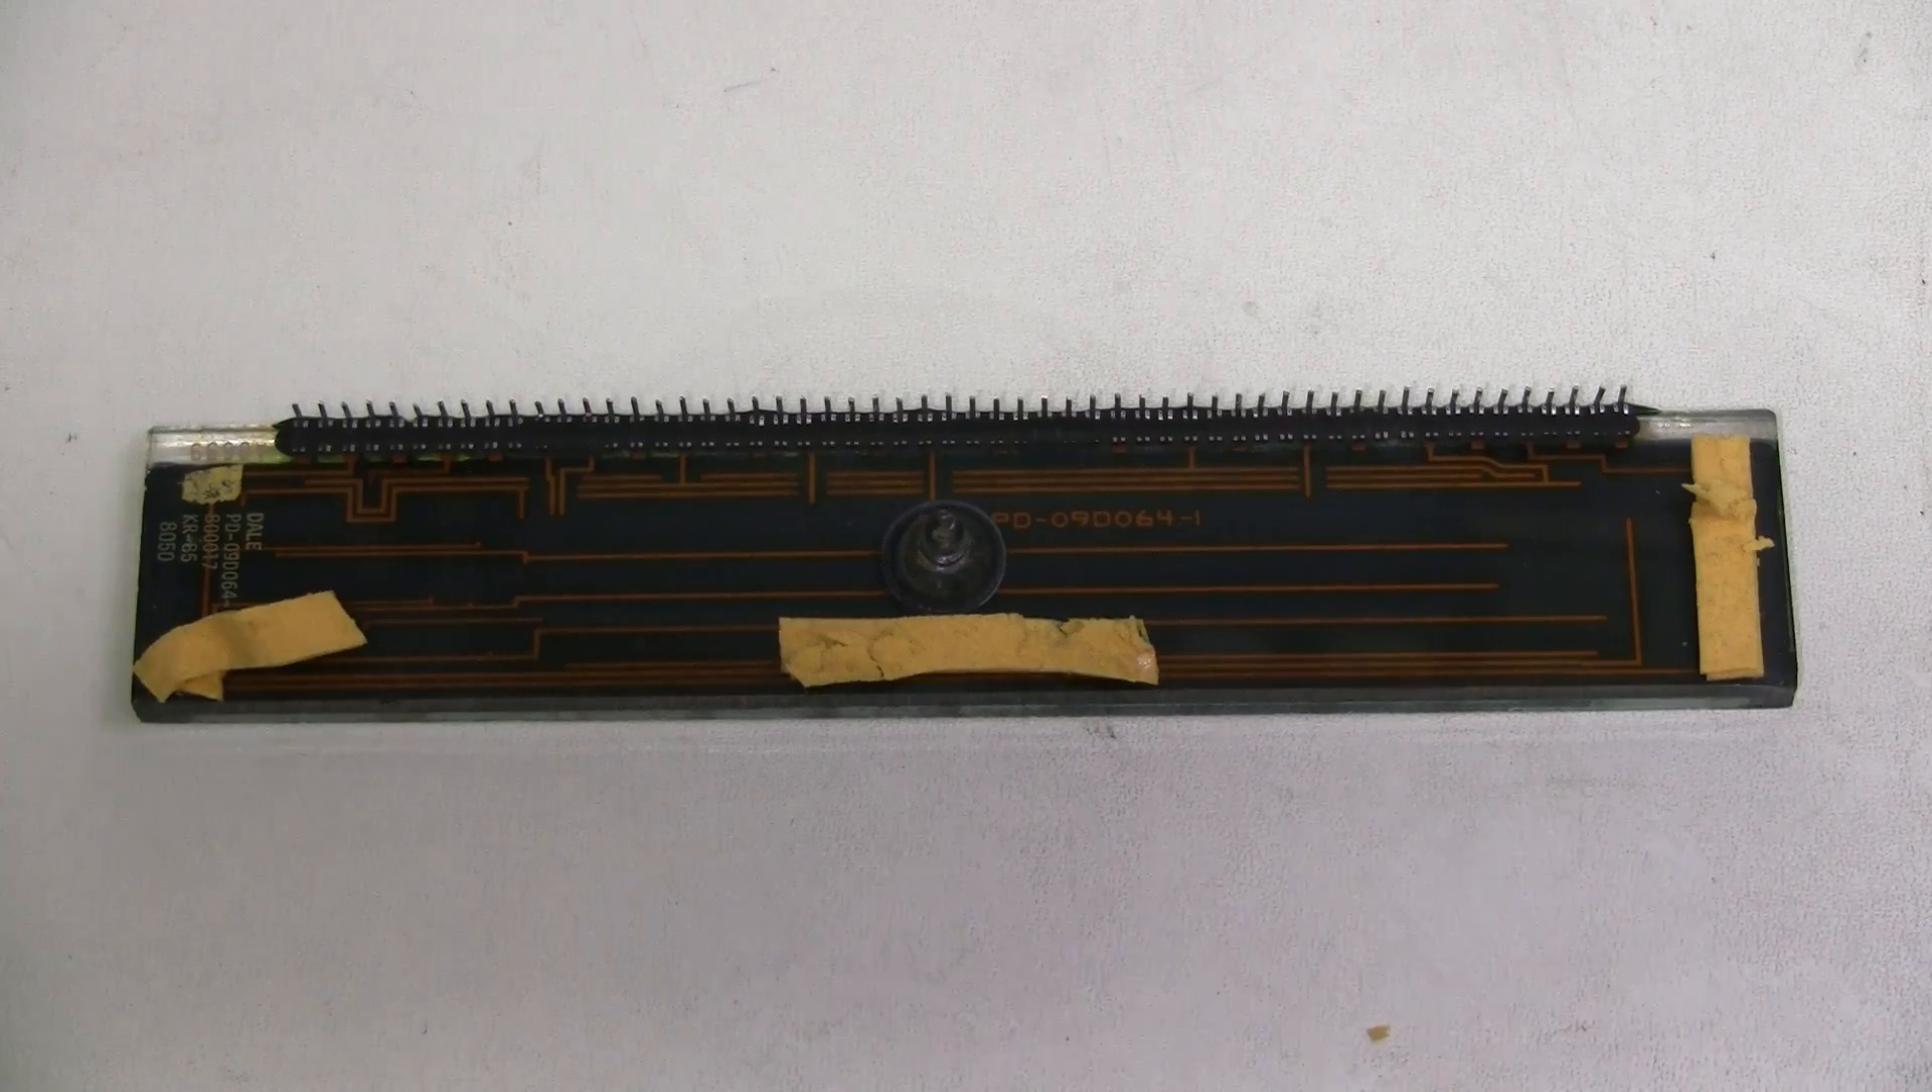I managed to remove the display without breaking it.